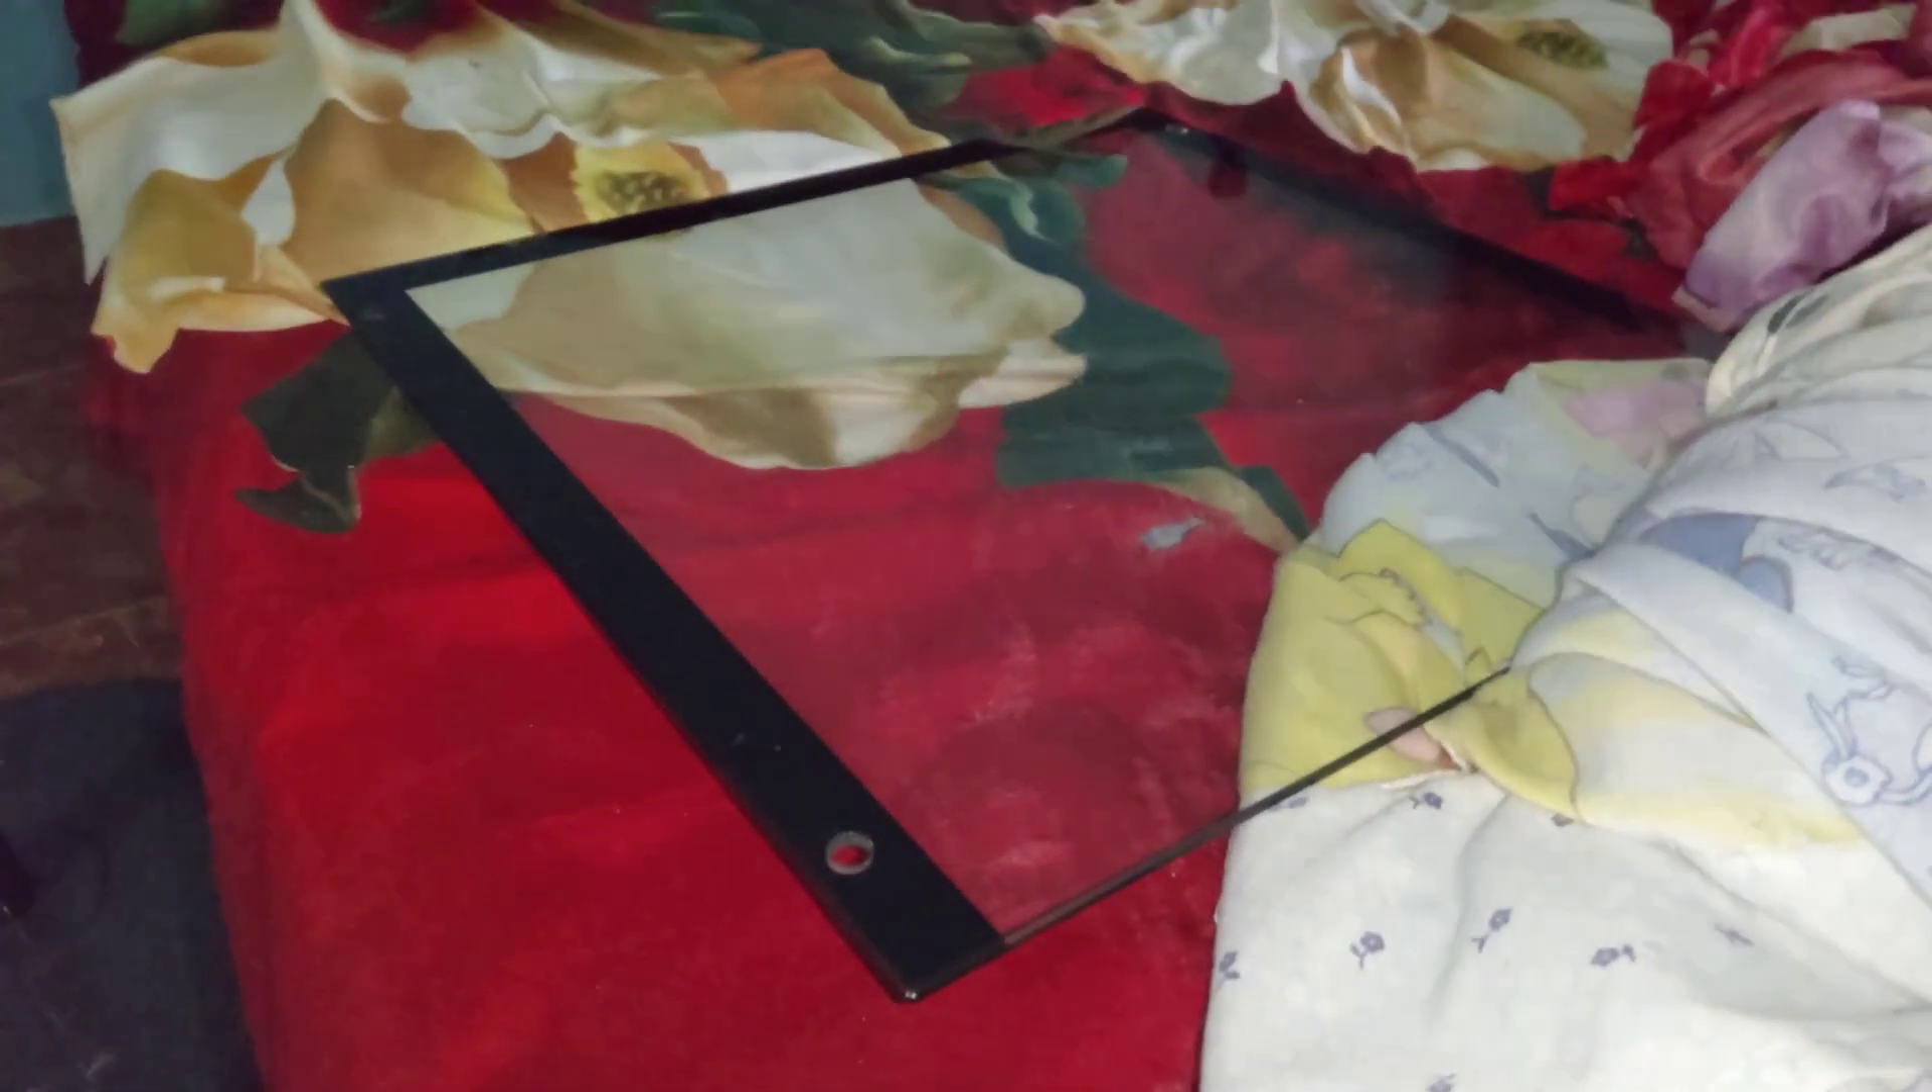Oh yeah so as you can see I had to remove the glass.